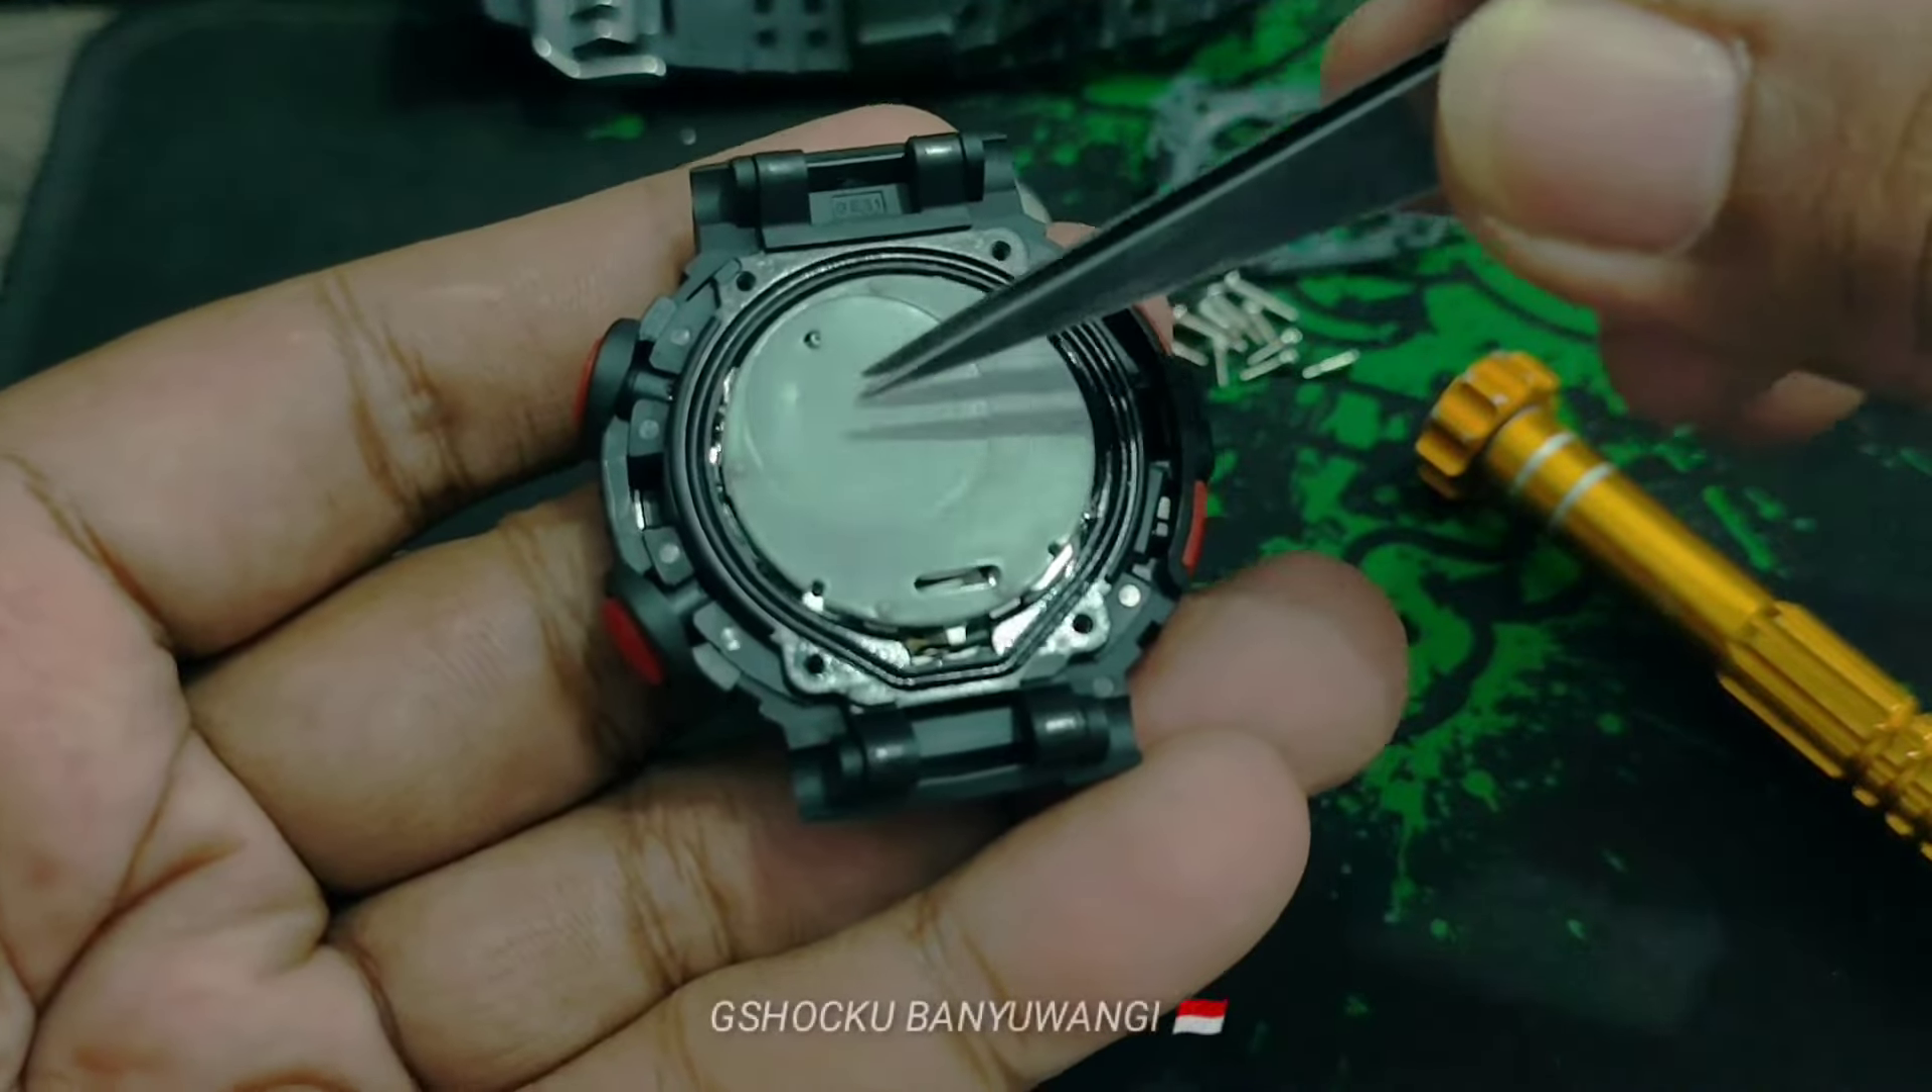Jadi seperti ini modul sudah terpasang rapi mantap sekali.